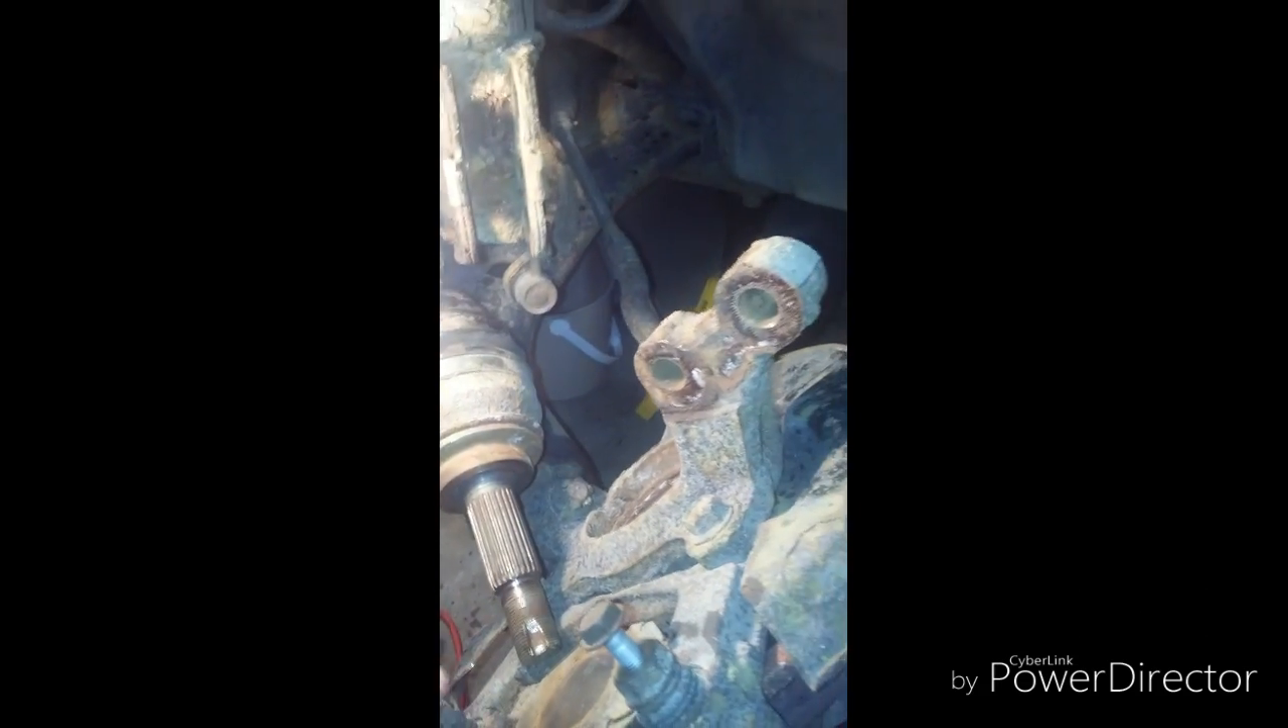Okay, so I have one end of the axle out.